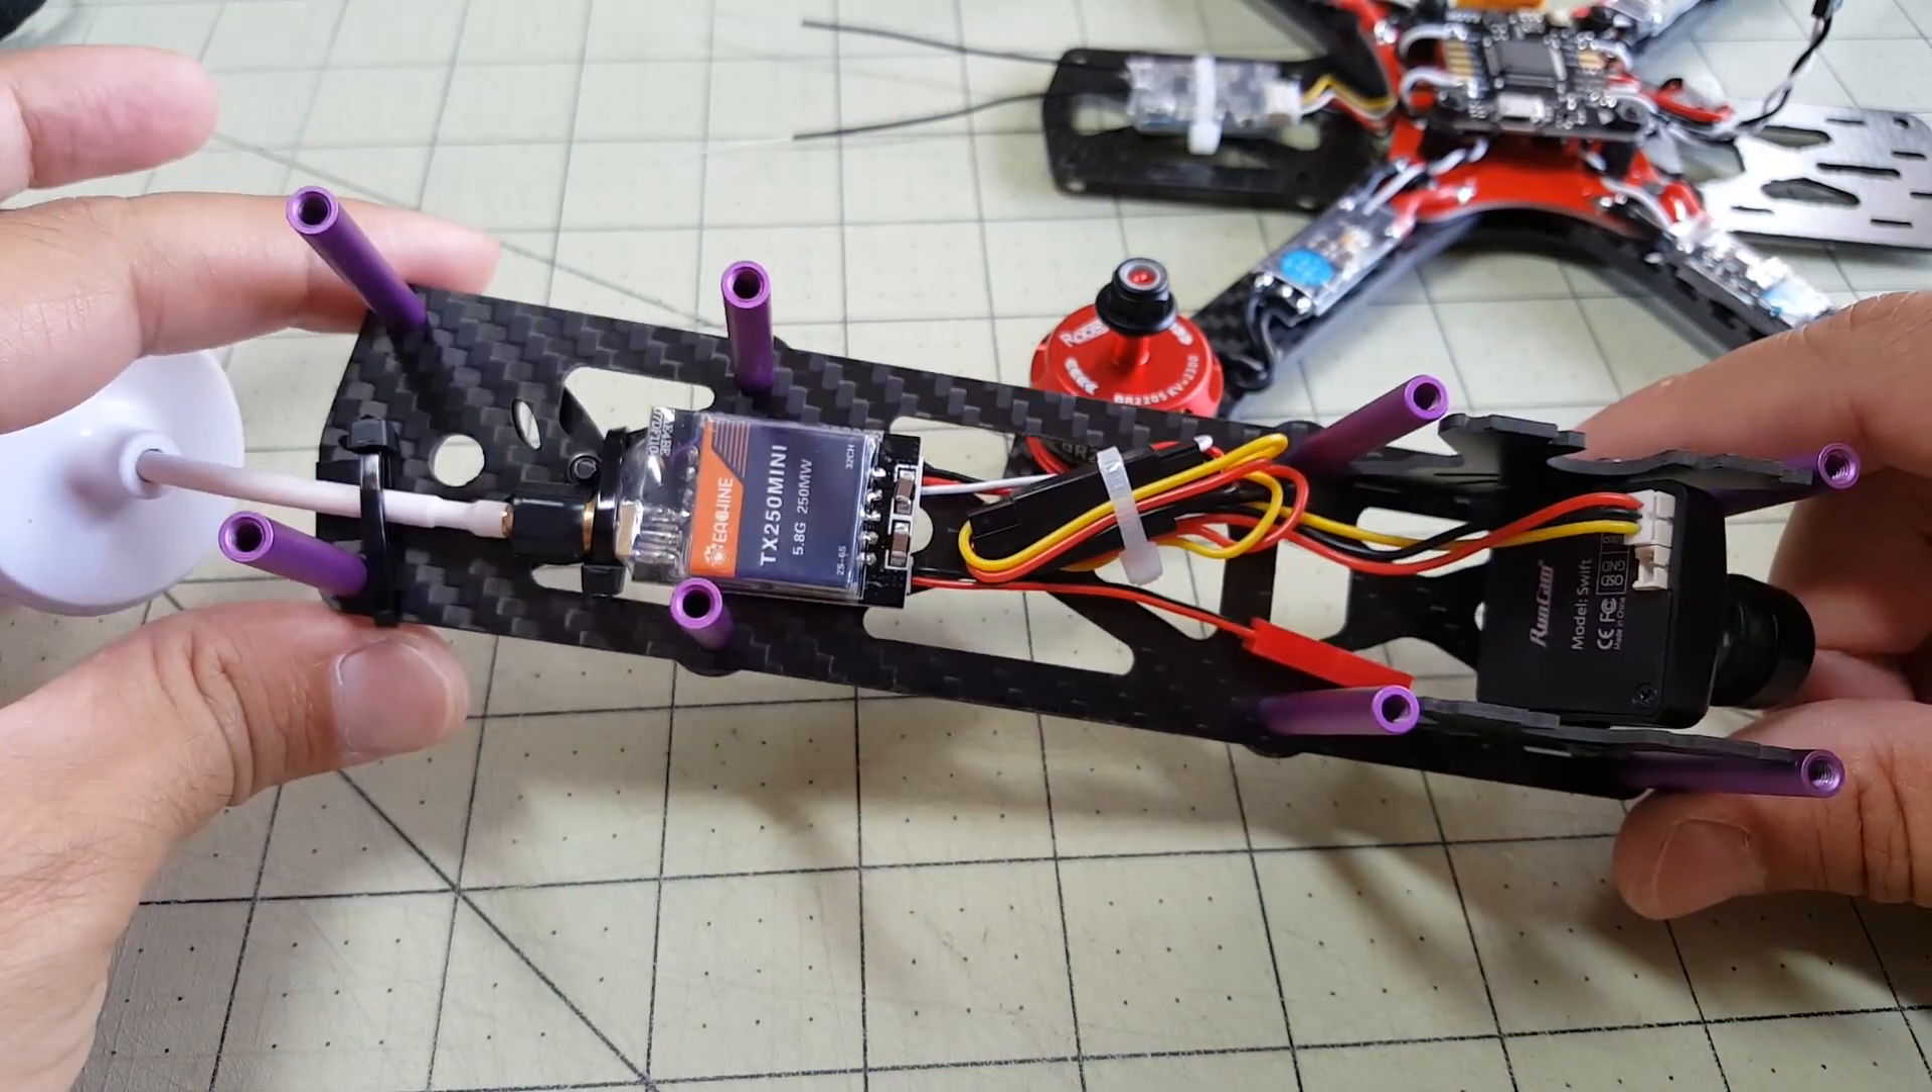So here on the bottom side of the top plate, I've installed the entire FPV system.